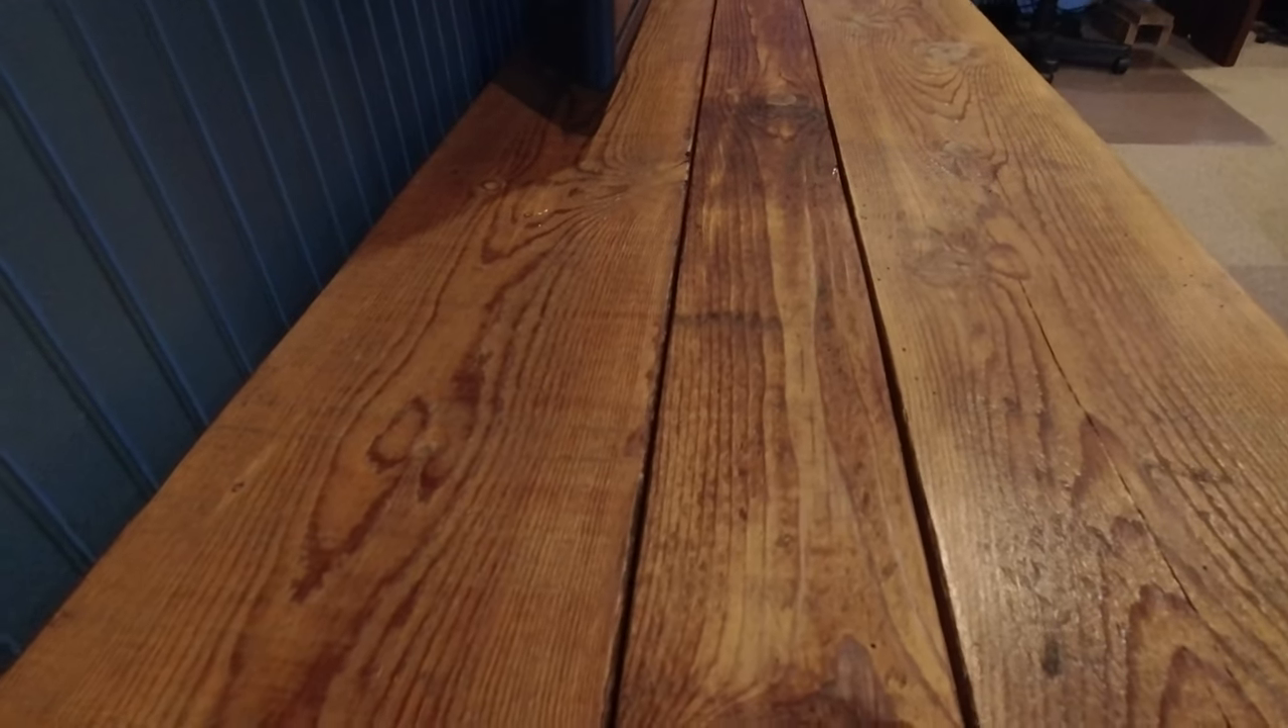Yeah, there's little gaps in between the boards.